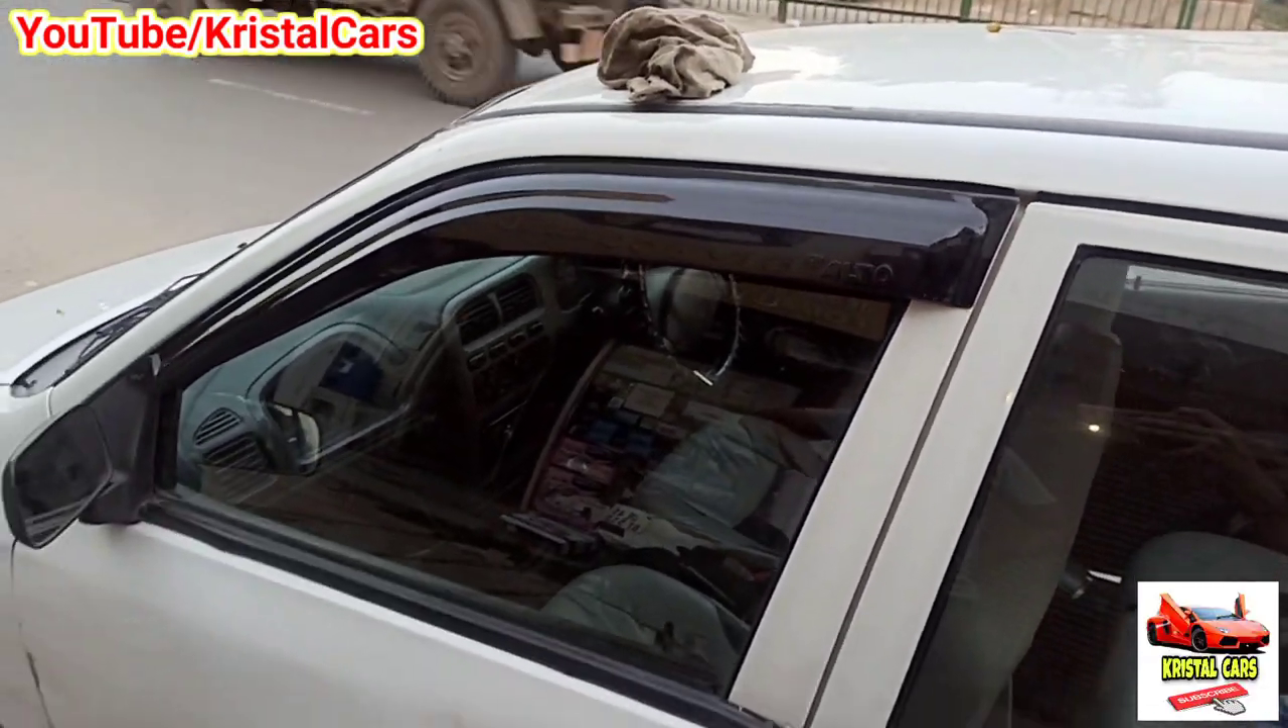देखिए आगे का पीस लग चुका है।